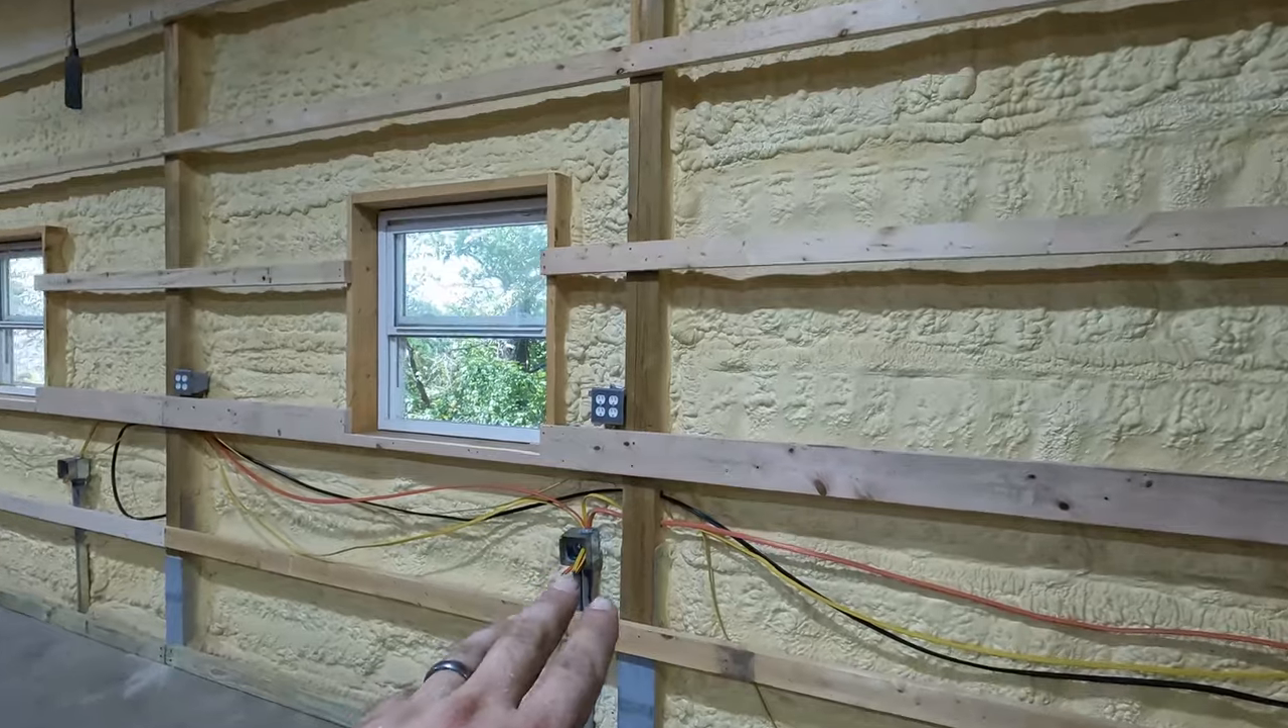All right, we got all the nailers mounted to the wall. Now, this is the first wall that we've tried to surface mount these and nail these to the post.